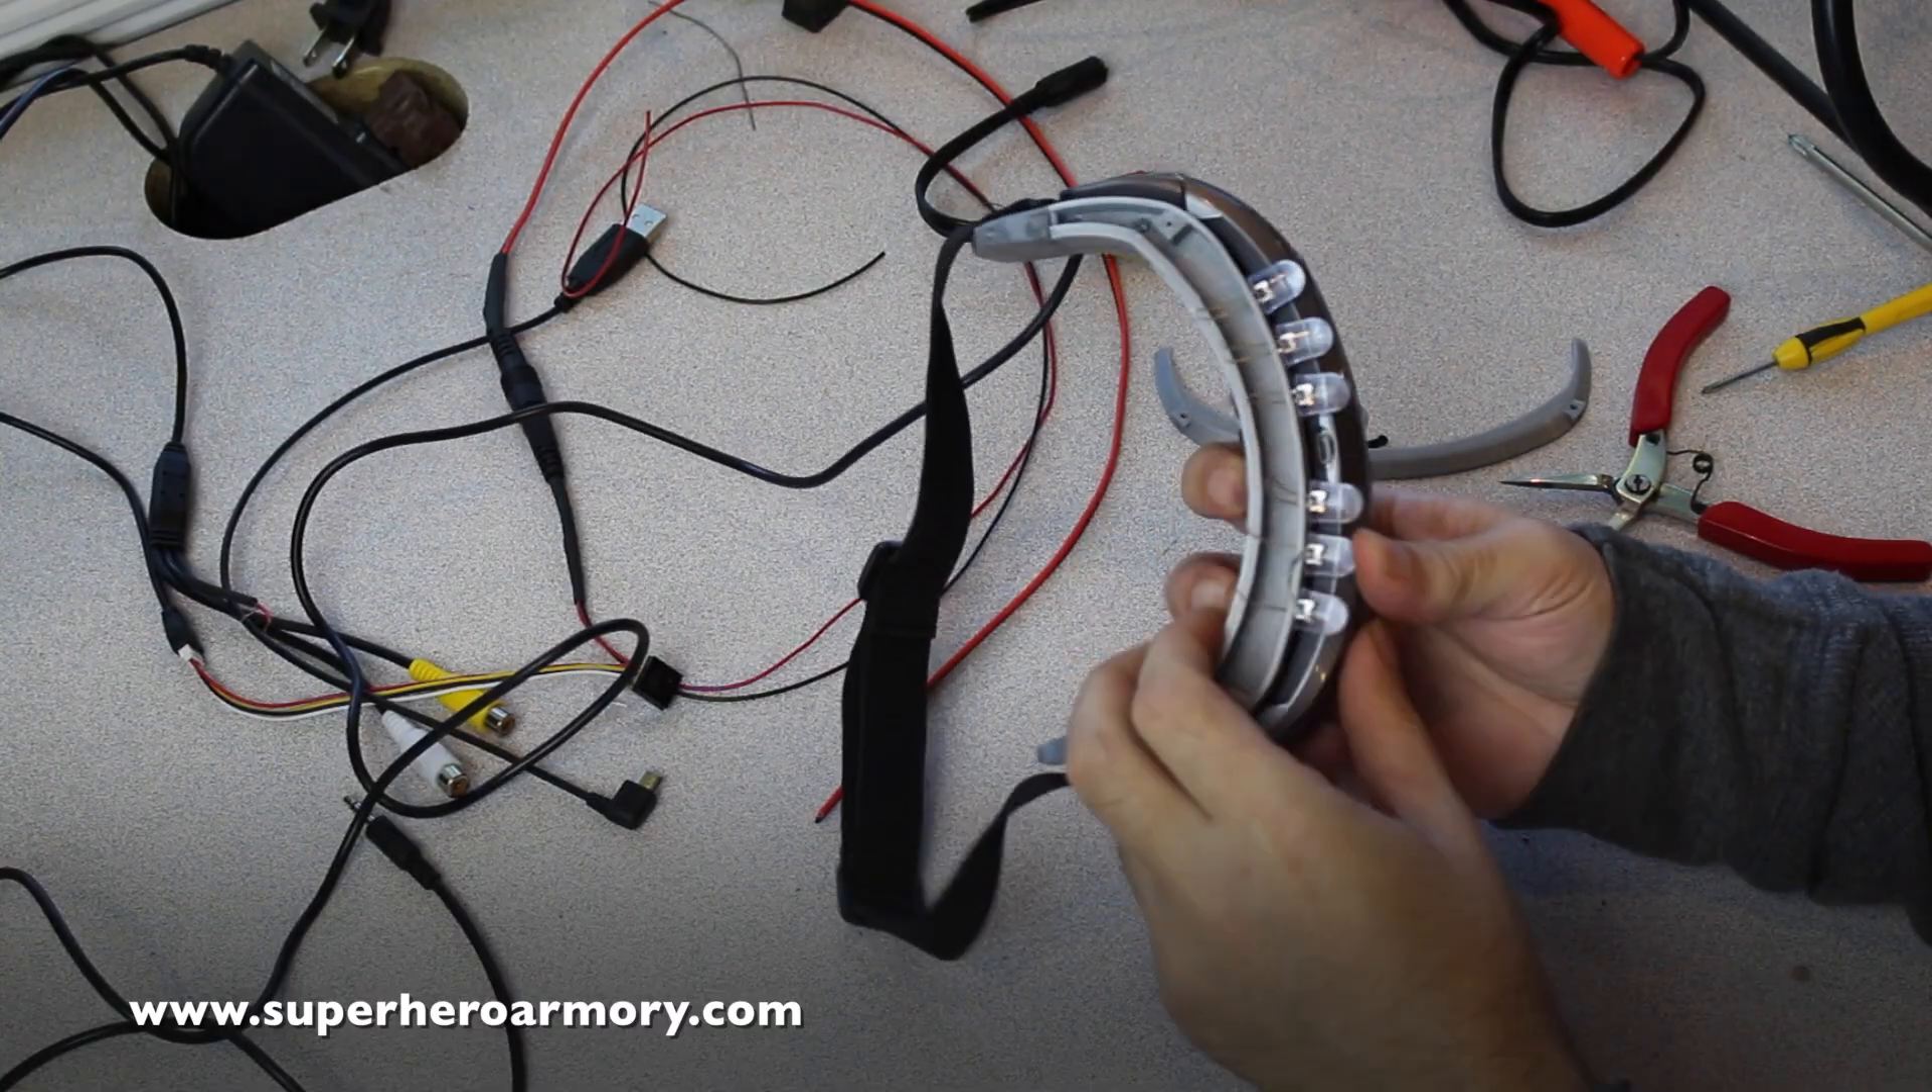This is what it looks like when the LEDs are all put into place.